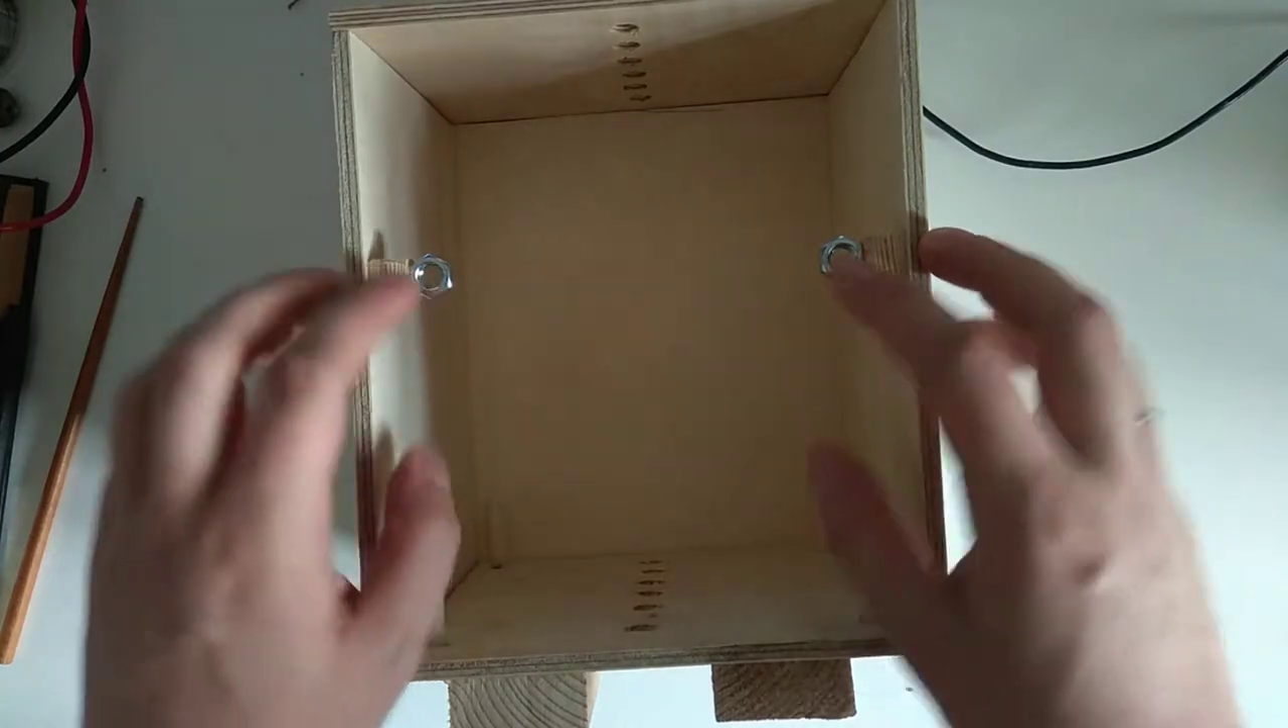Um, and also to hold the front in place, I glued two nuts in here.